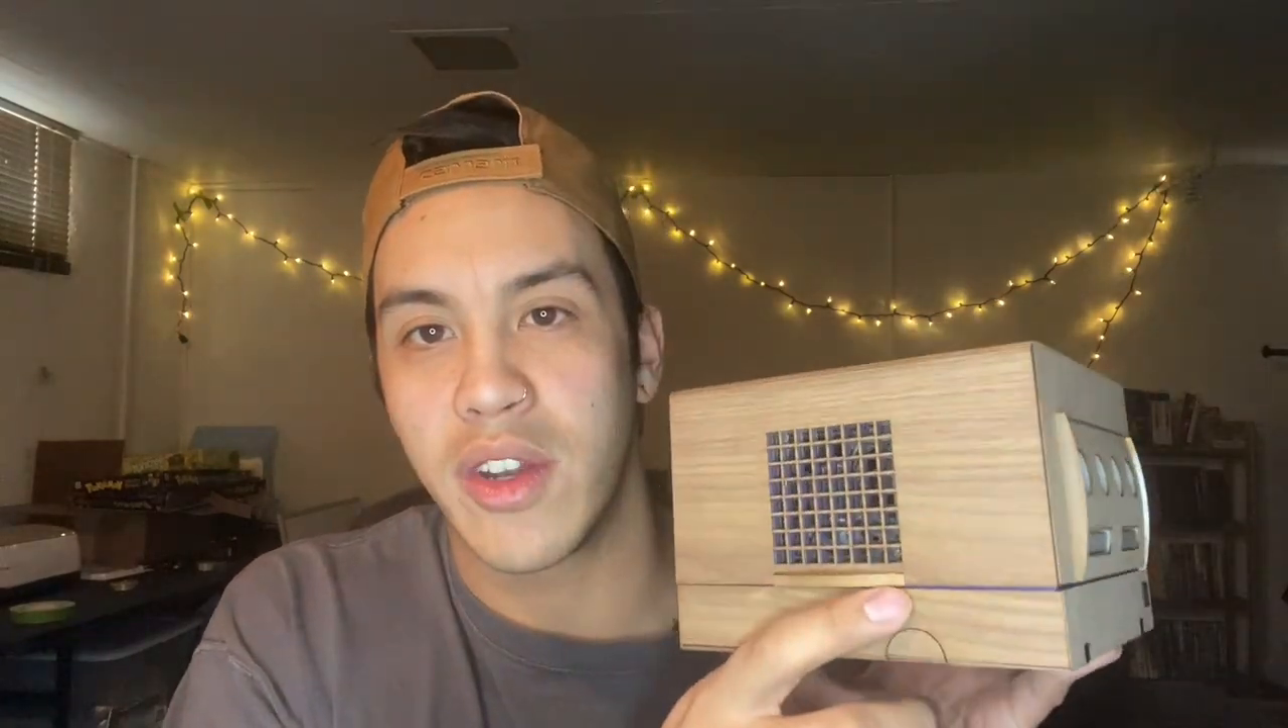I mean, you can kind of see the little gap here where you can see a little bit of purple.